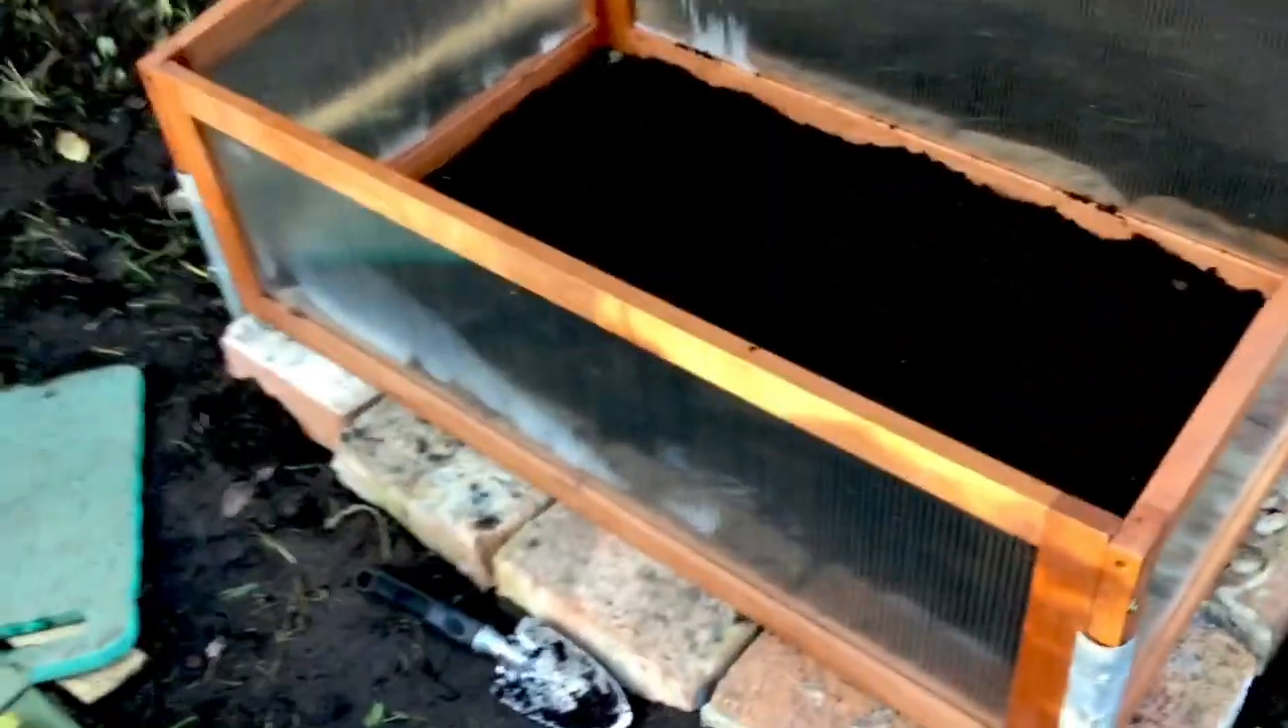Okay I finally decided on the position for the cold frame and what I've done is I've found some old bricks and I've leveled them out and put them all around south facing so it gets plenty of Sun.